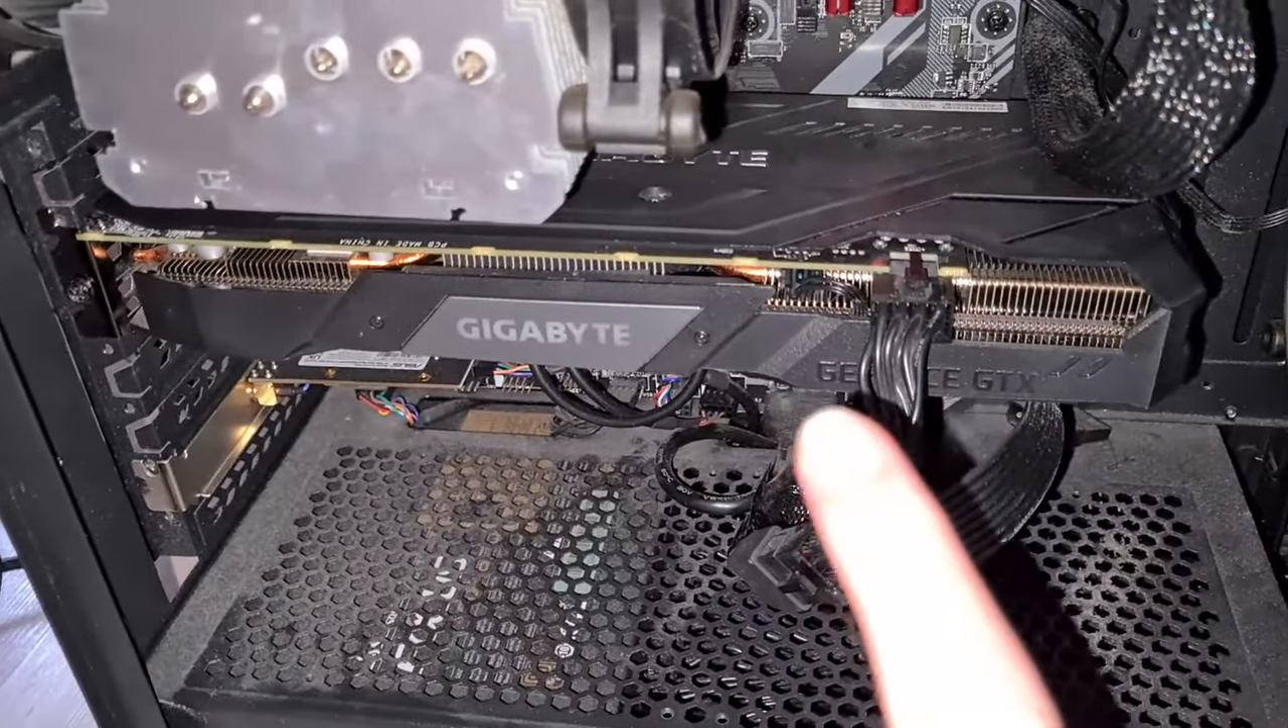So as you can see, I already put this gigabyte graphics card into my PC, connected everything up, also my monitor.